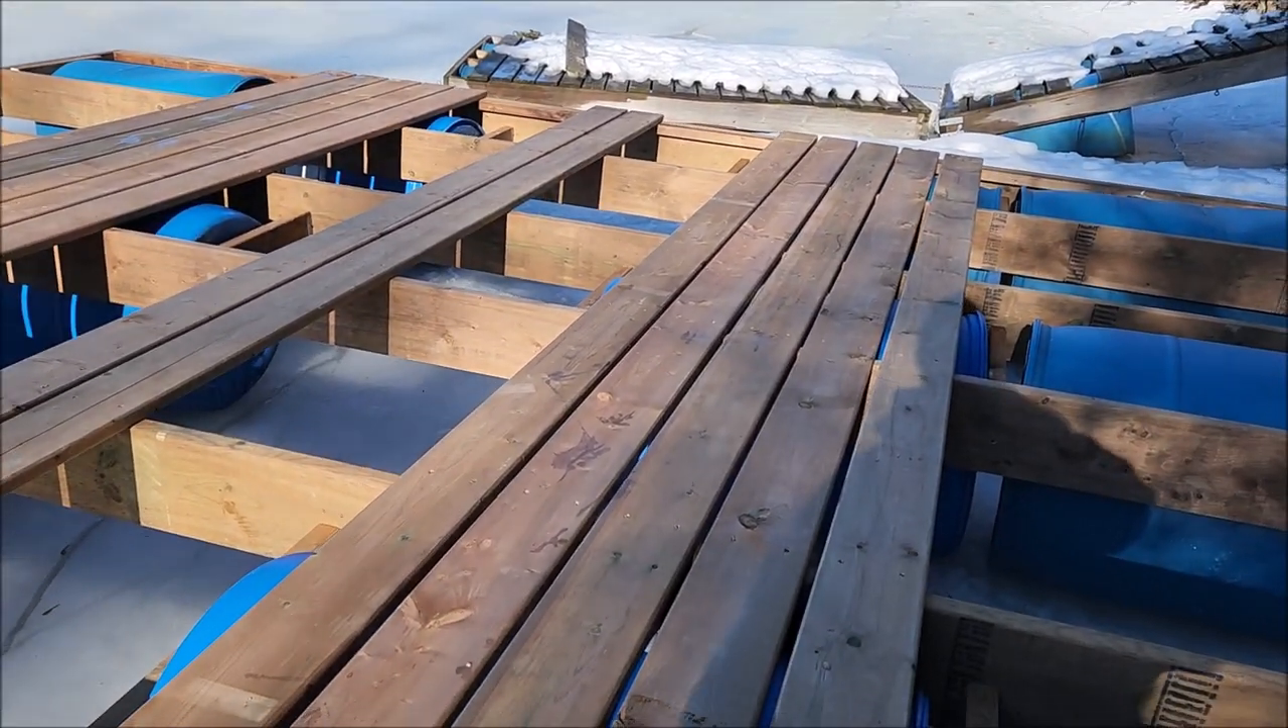Um, I've got some of the decking on.